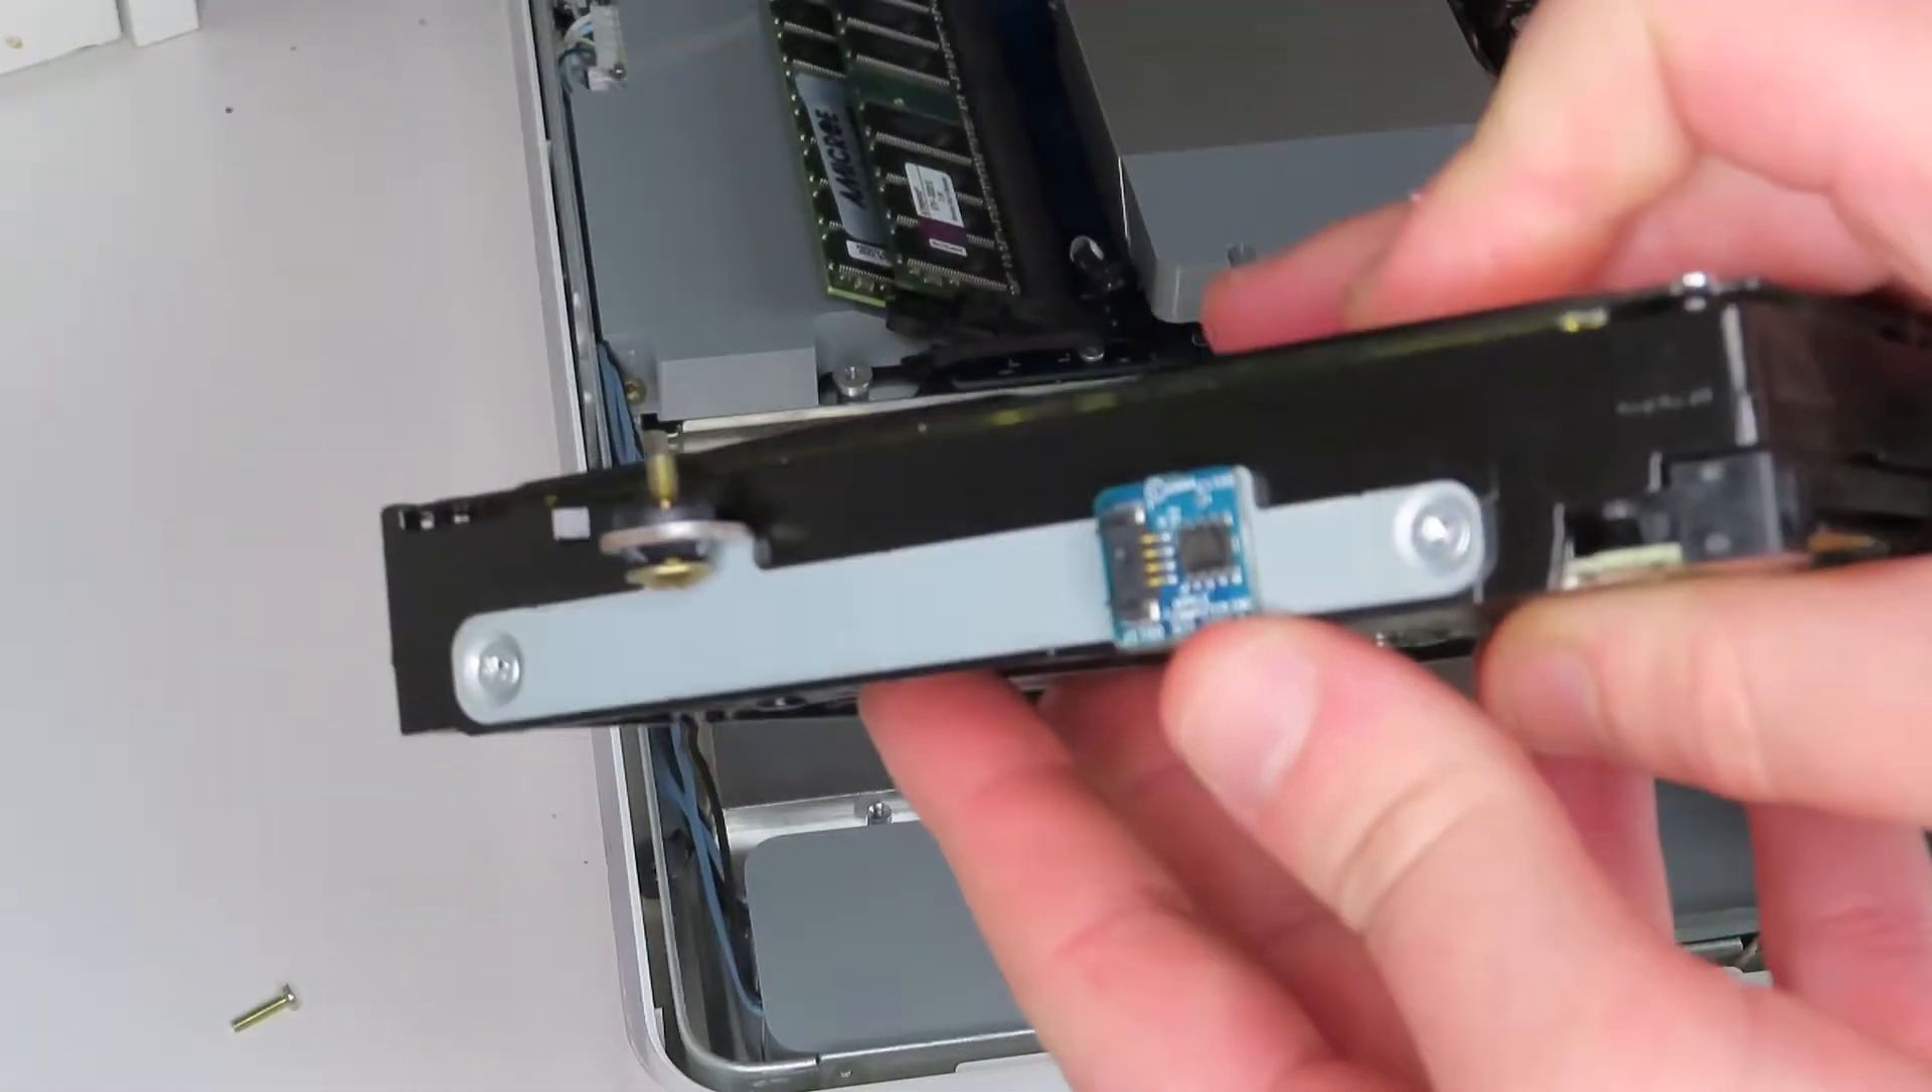So we still have this little sensor on the side of the drive here, so I'm going to take this off and put it back in and just kind of let it dangle in there.